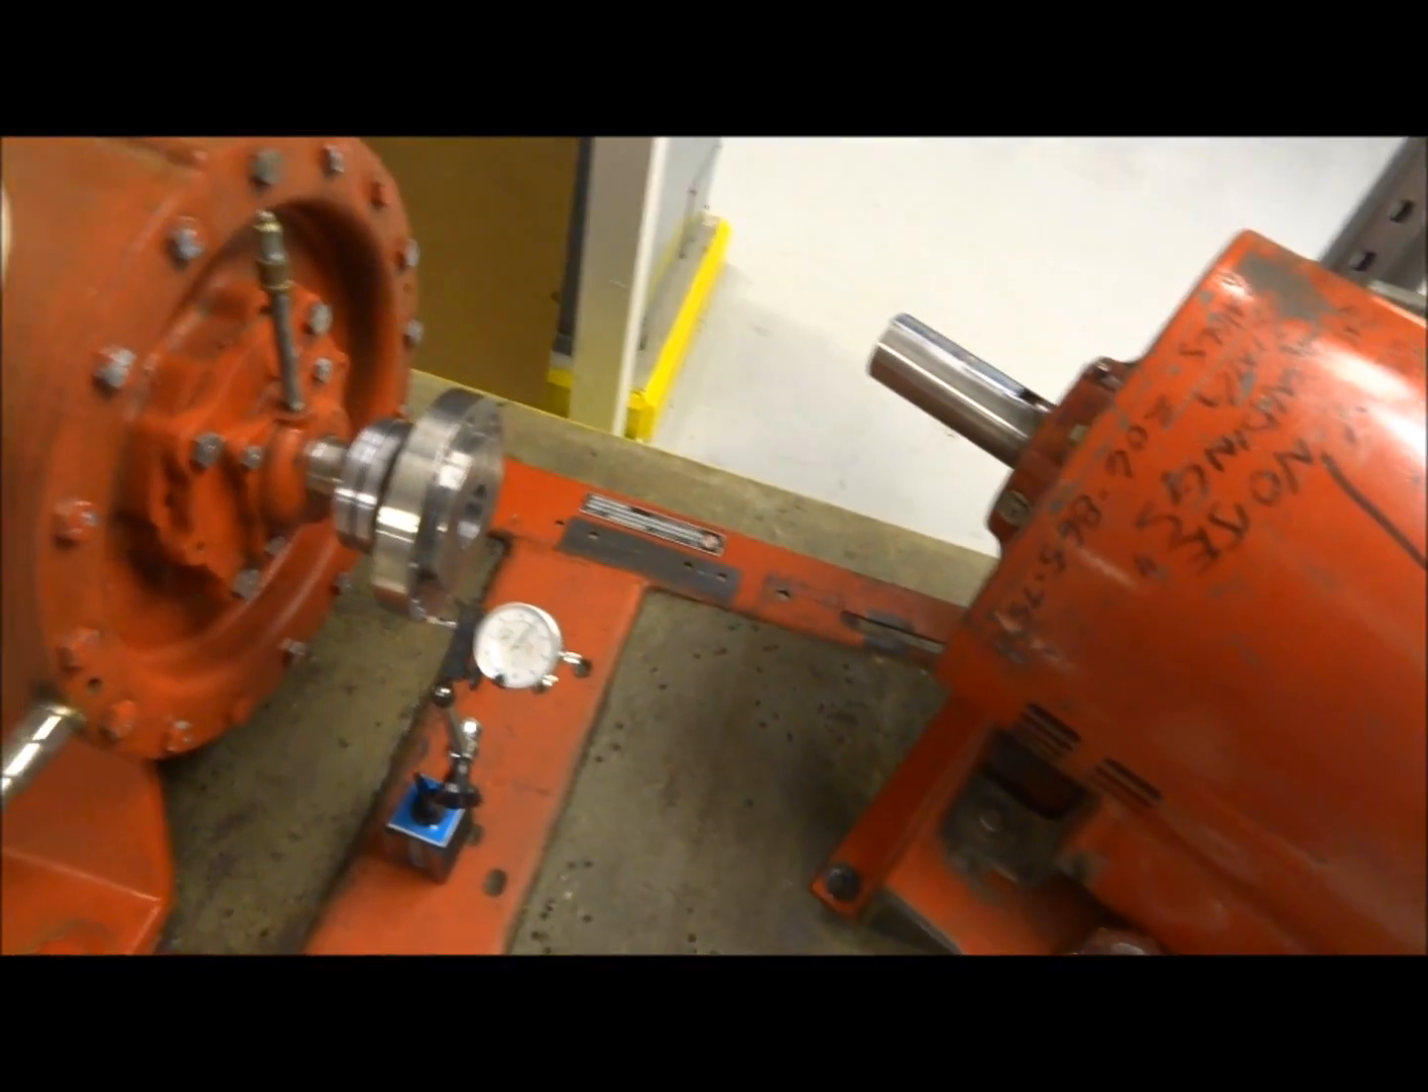Okay, at this point the load side hub has been installed.